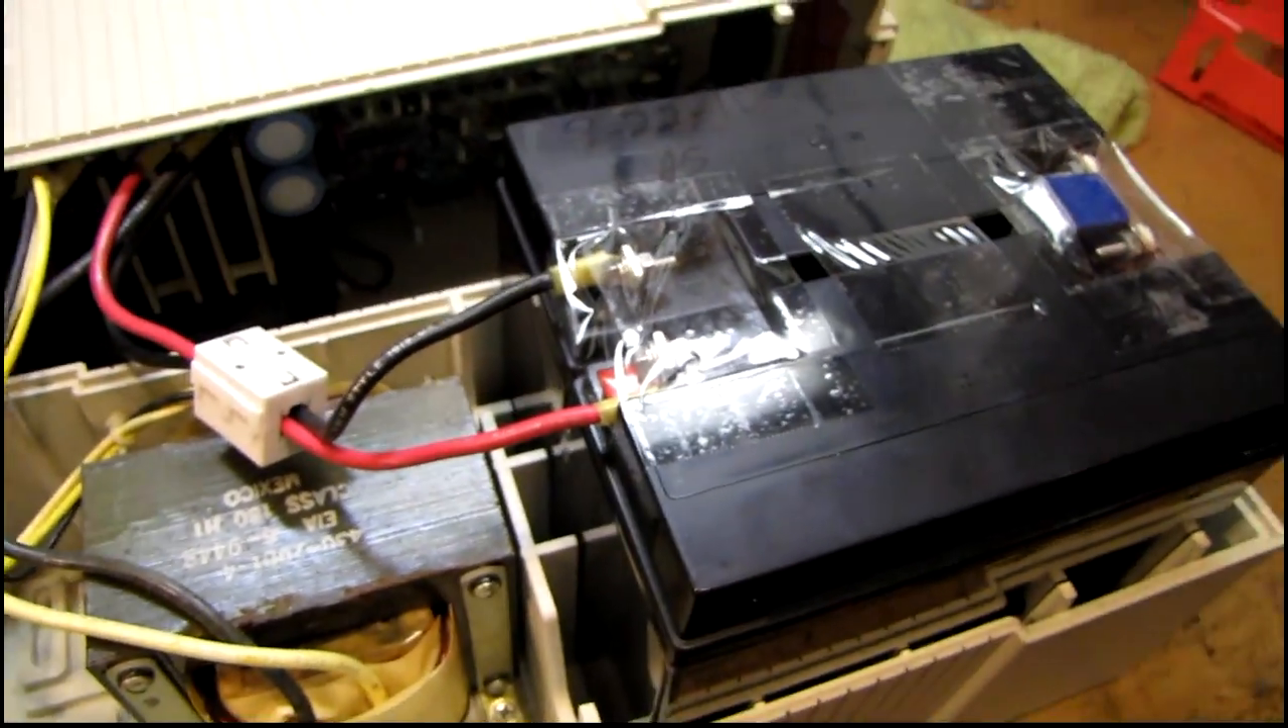Okay, I've got the new battery pack installed and connected.